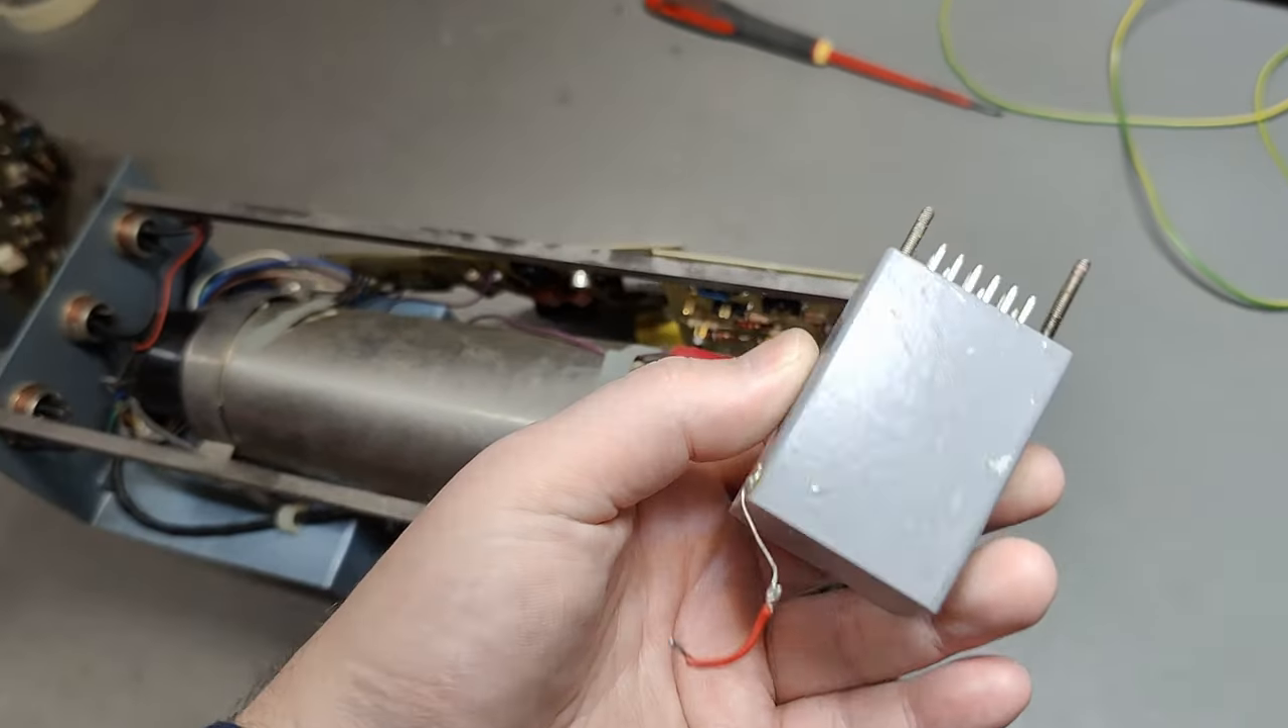So I got this unit out and that is definitely a little high voltage generator and it's fully potted.